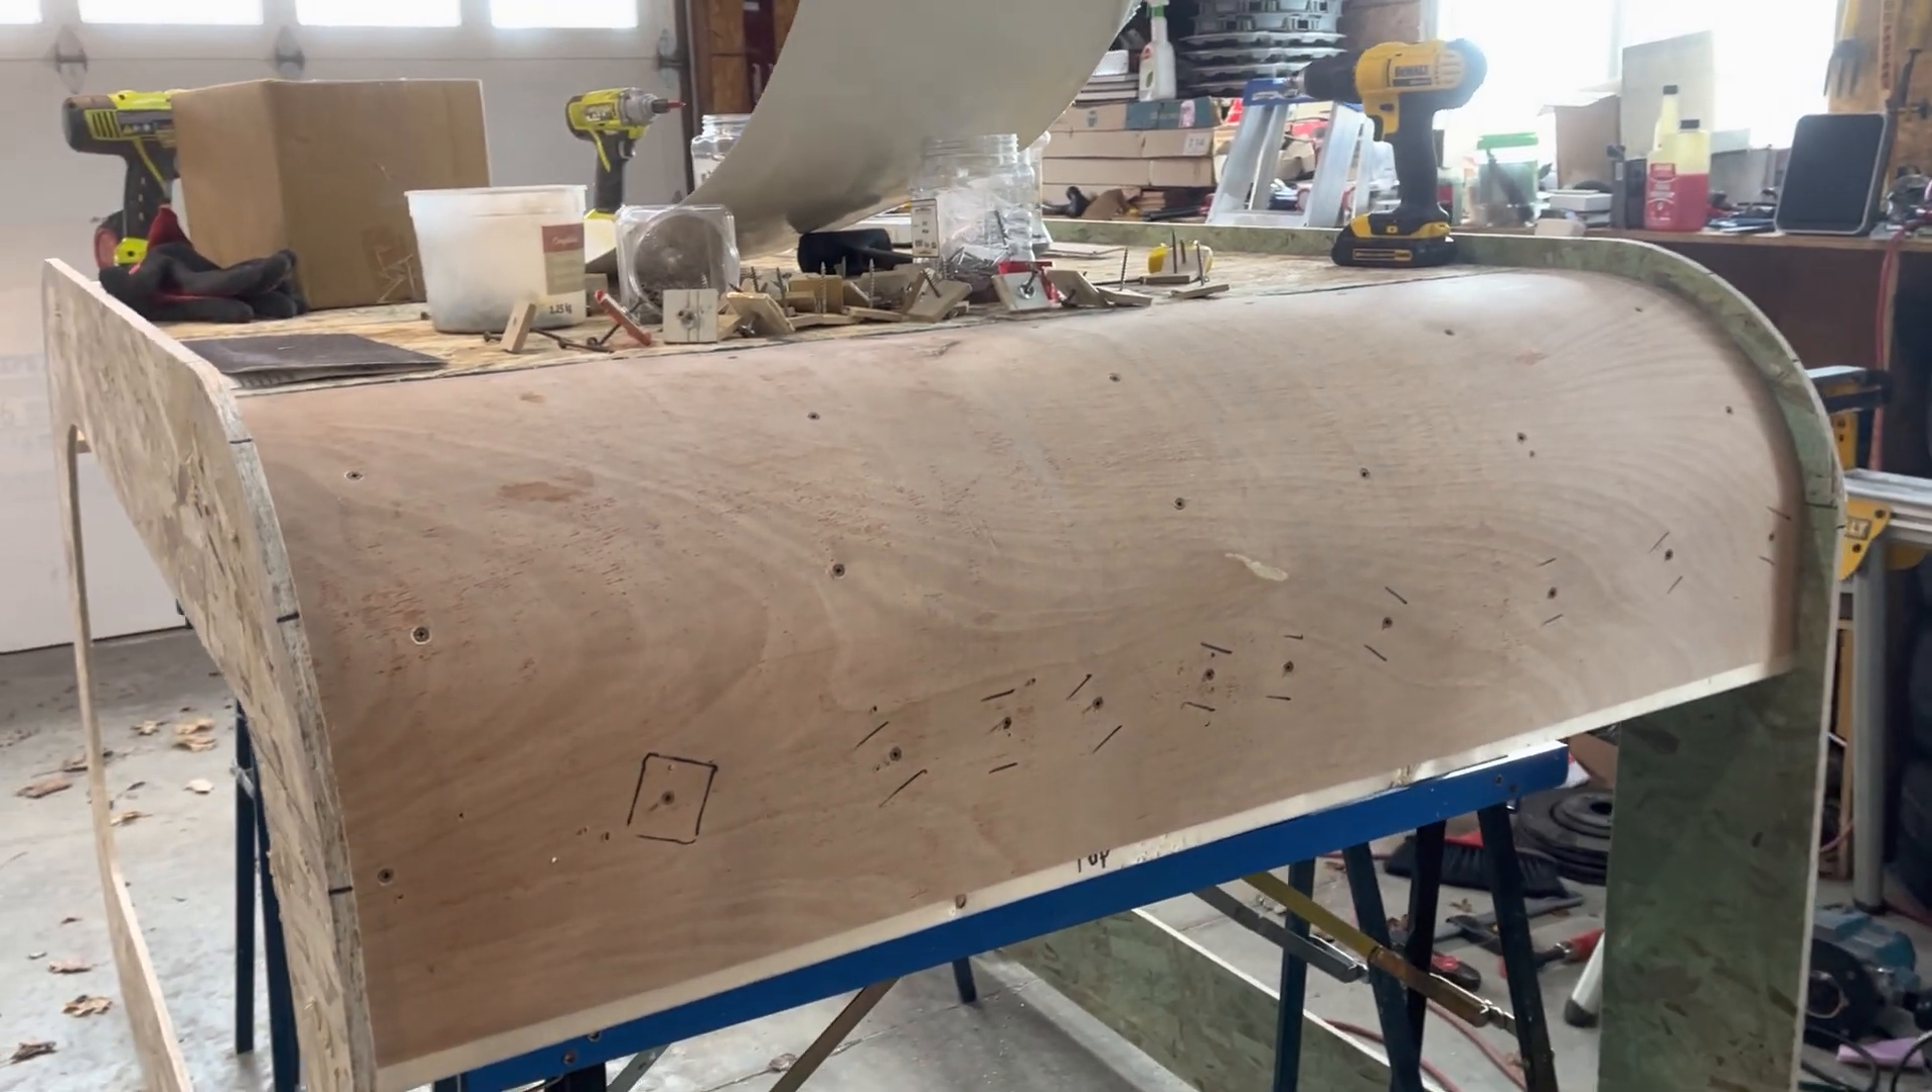As you can see I have the upper rear corner mostly done.